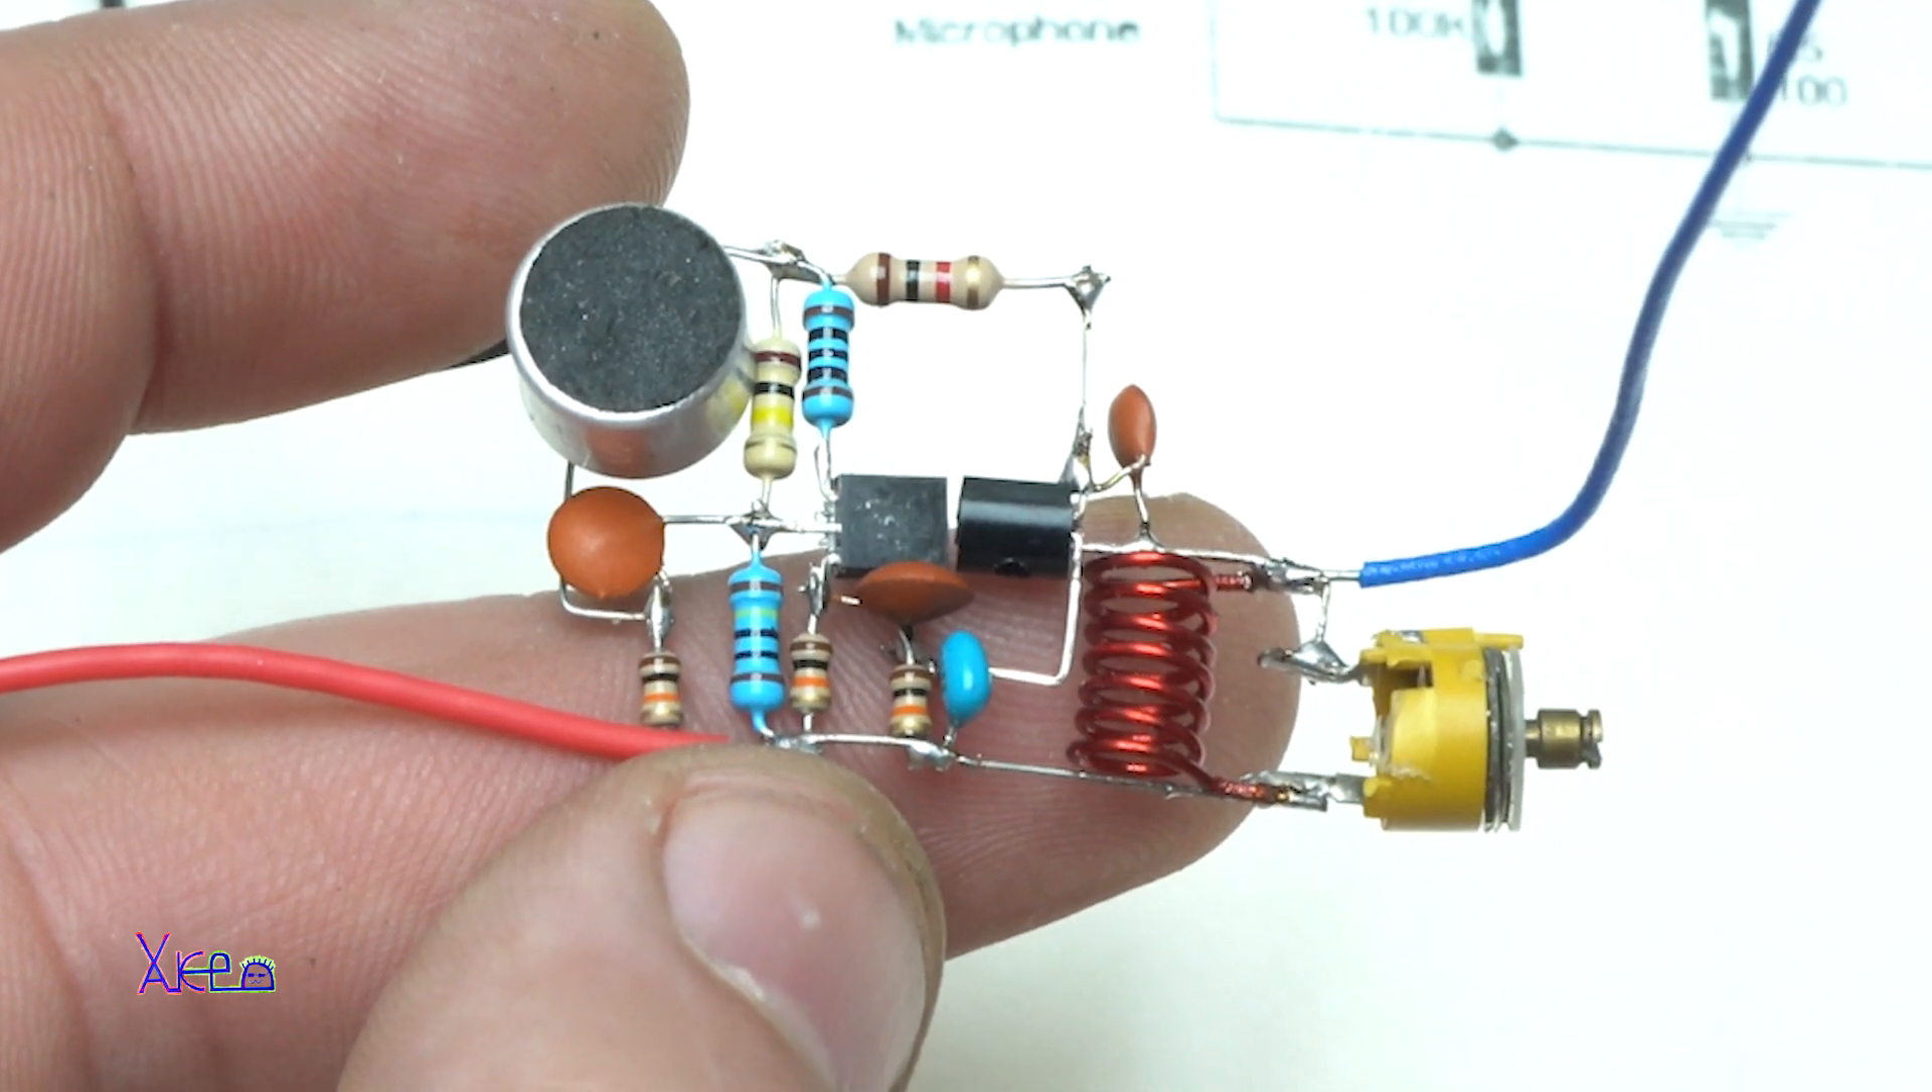I soldered all components, electronic components.